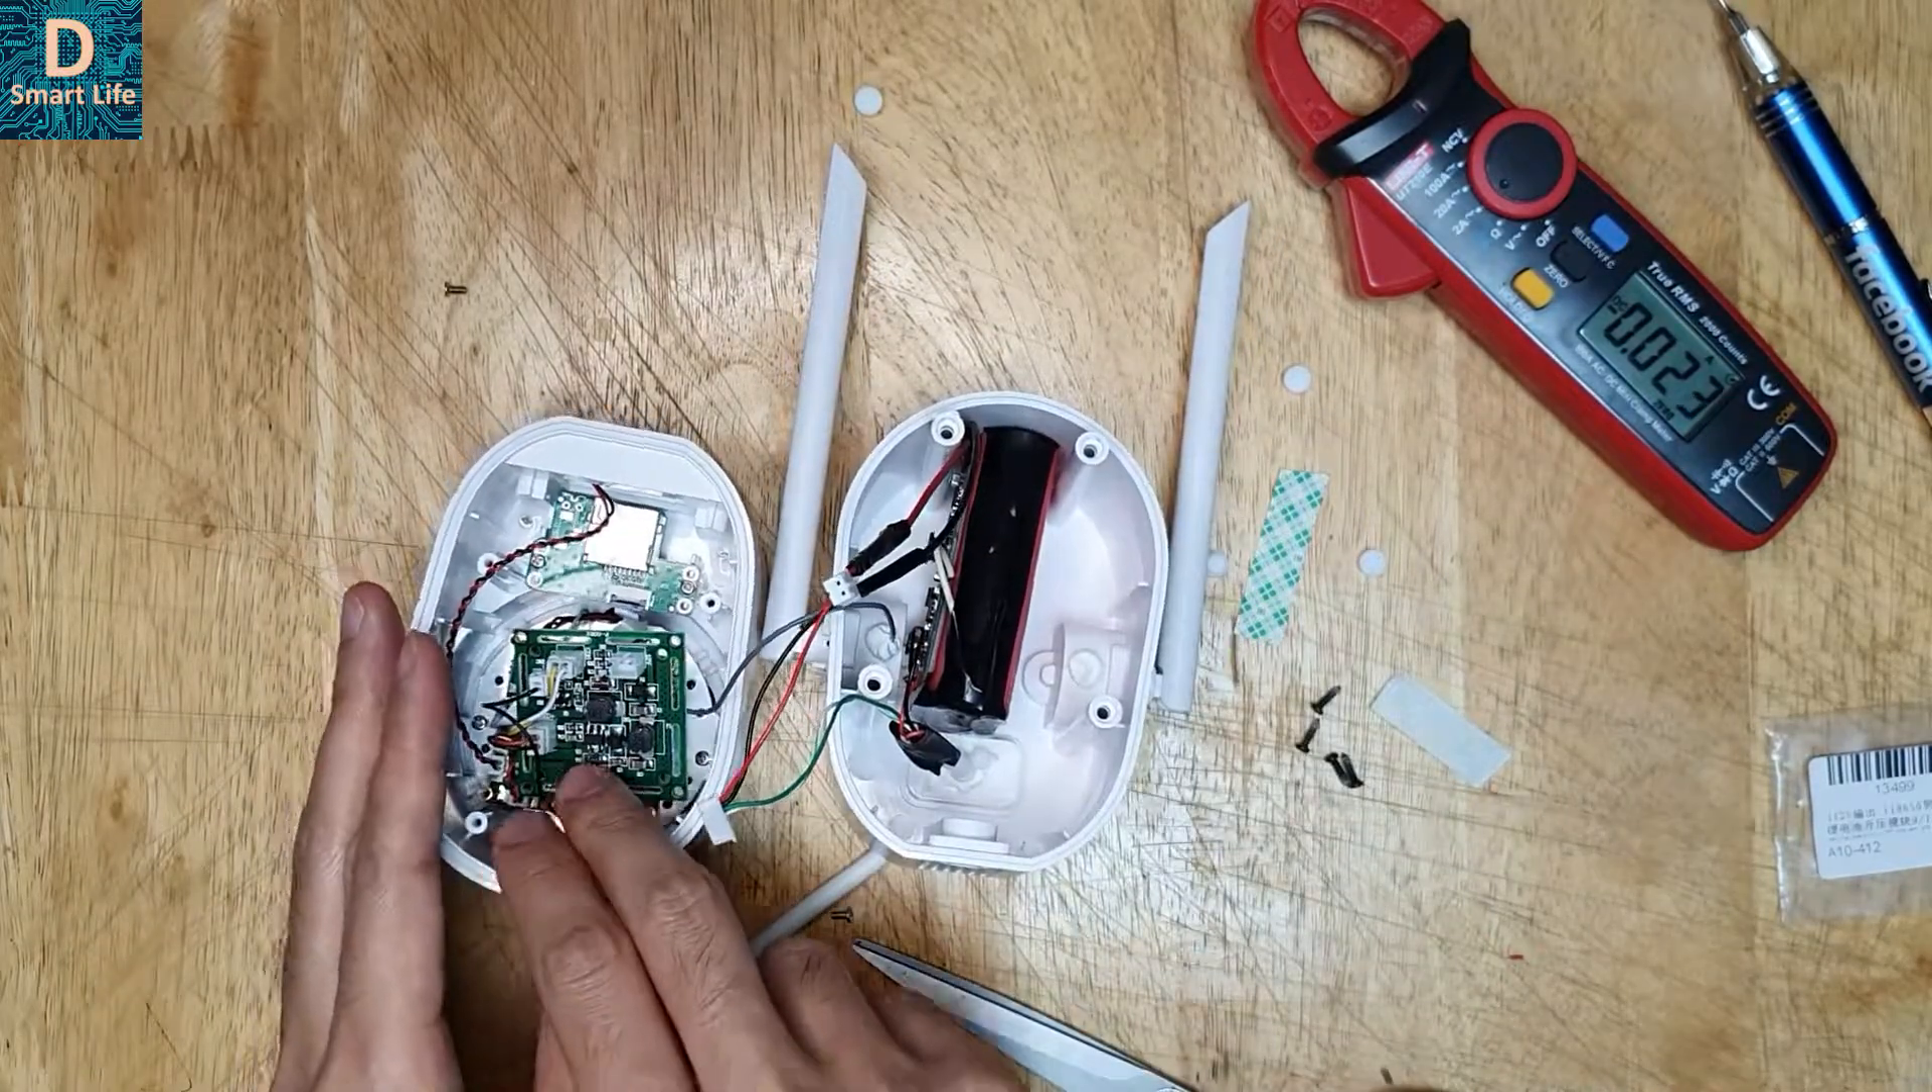So now i have attached the battery to the back panel here the back of the camera.